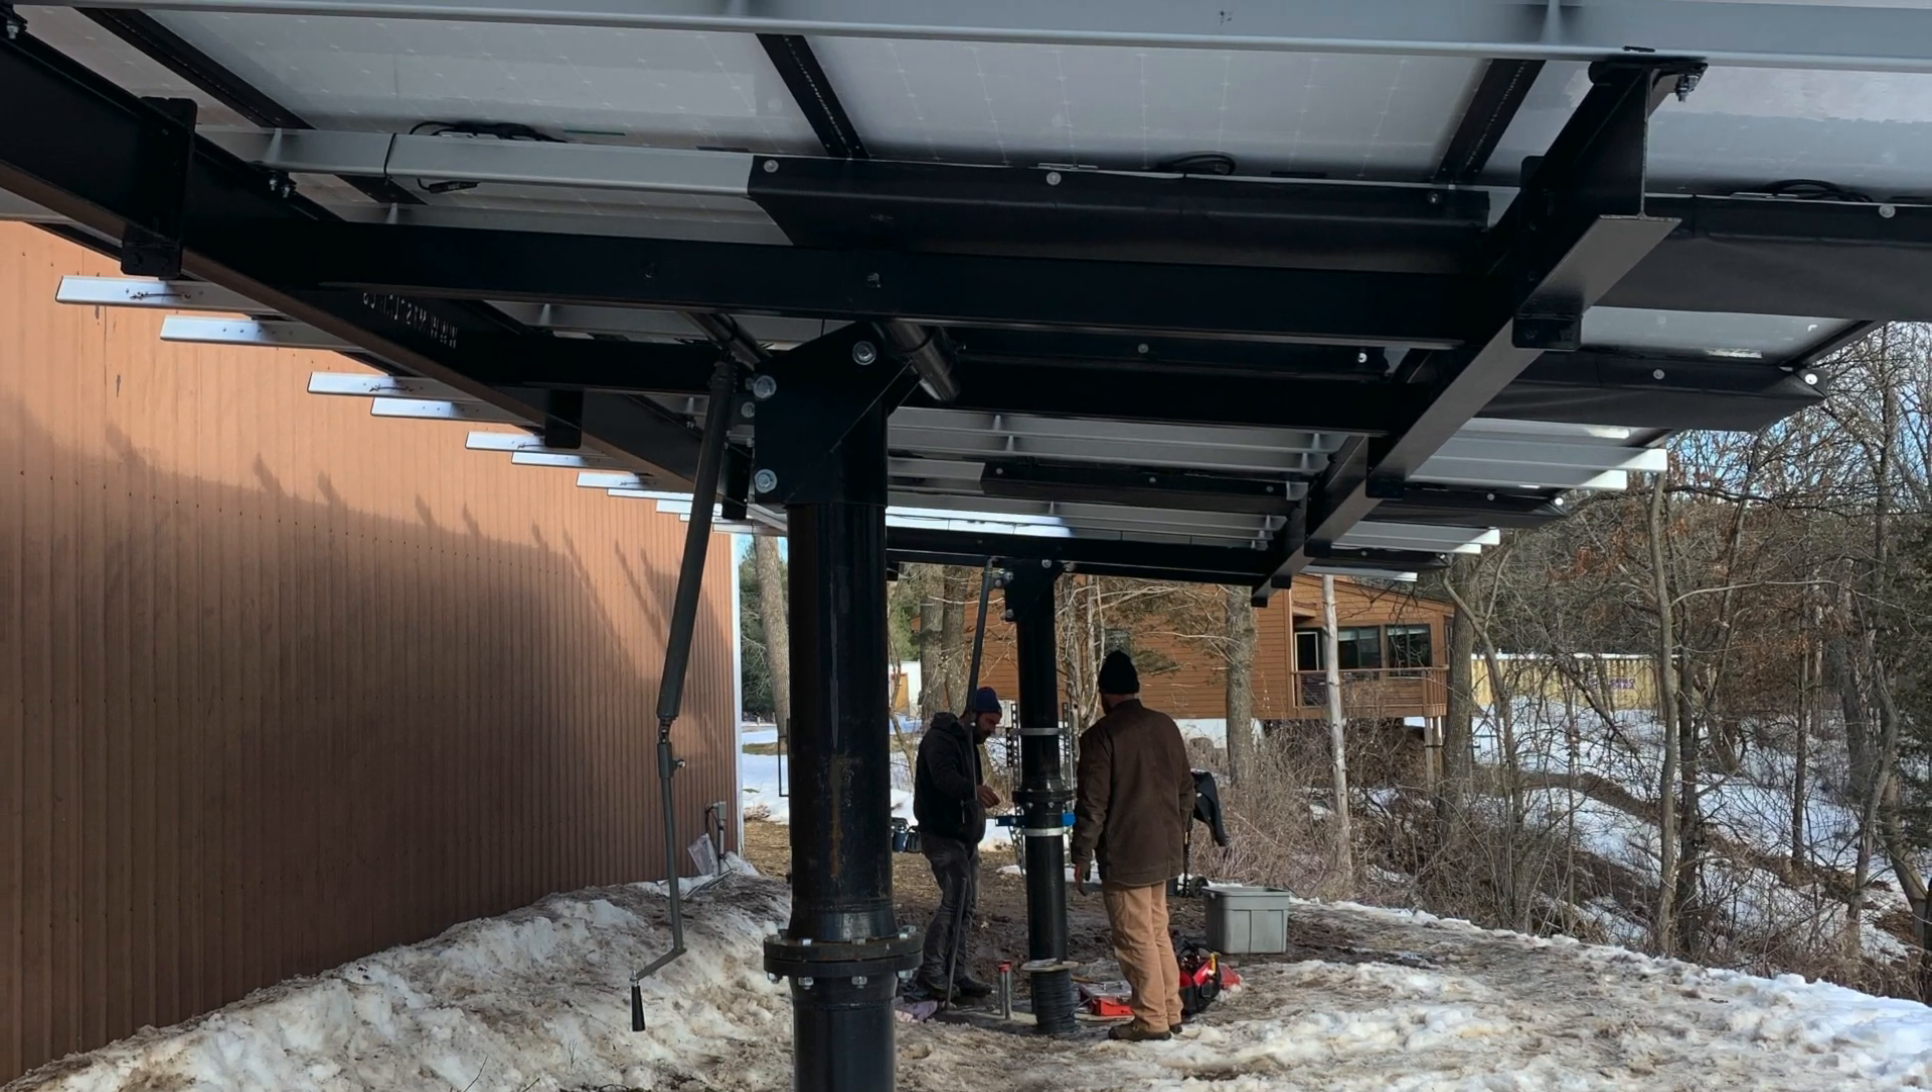Here's the solar array all pulled up into place.